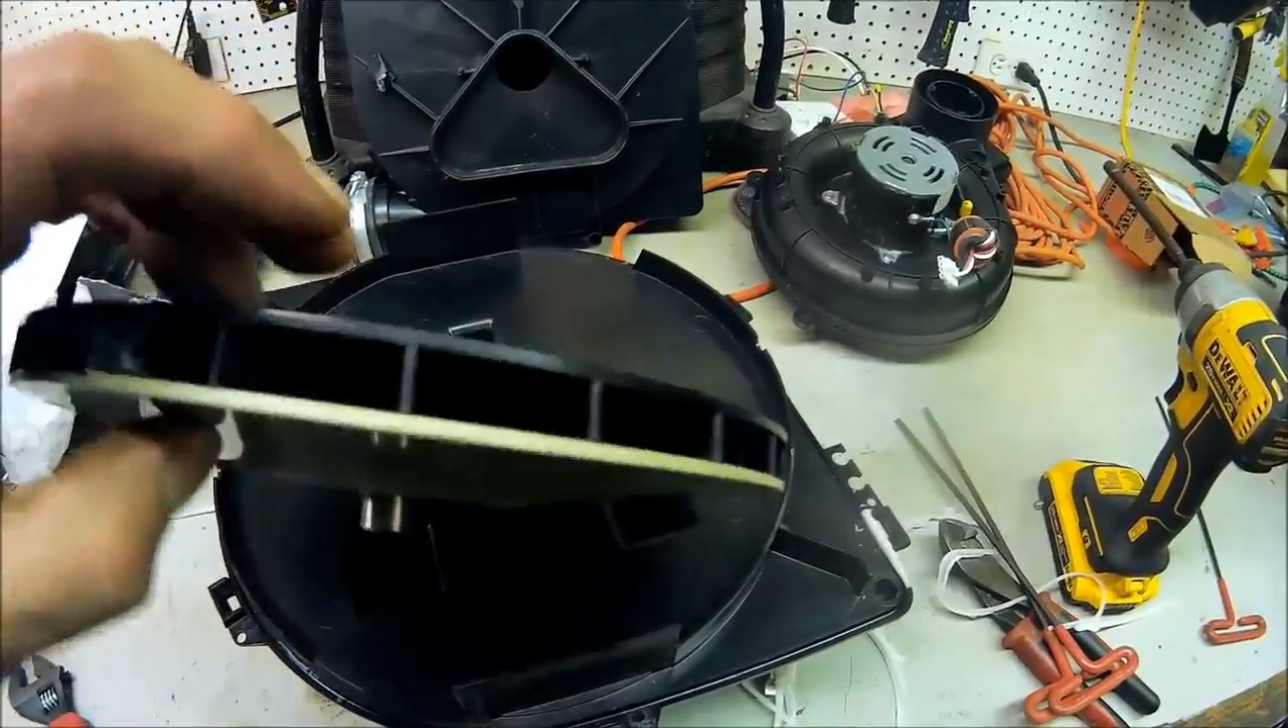Okay so we got the wheel off here's the wheel.